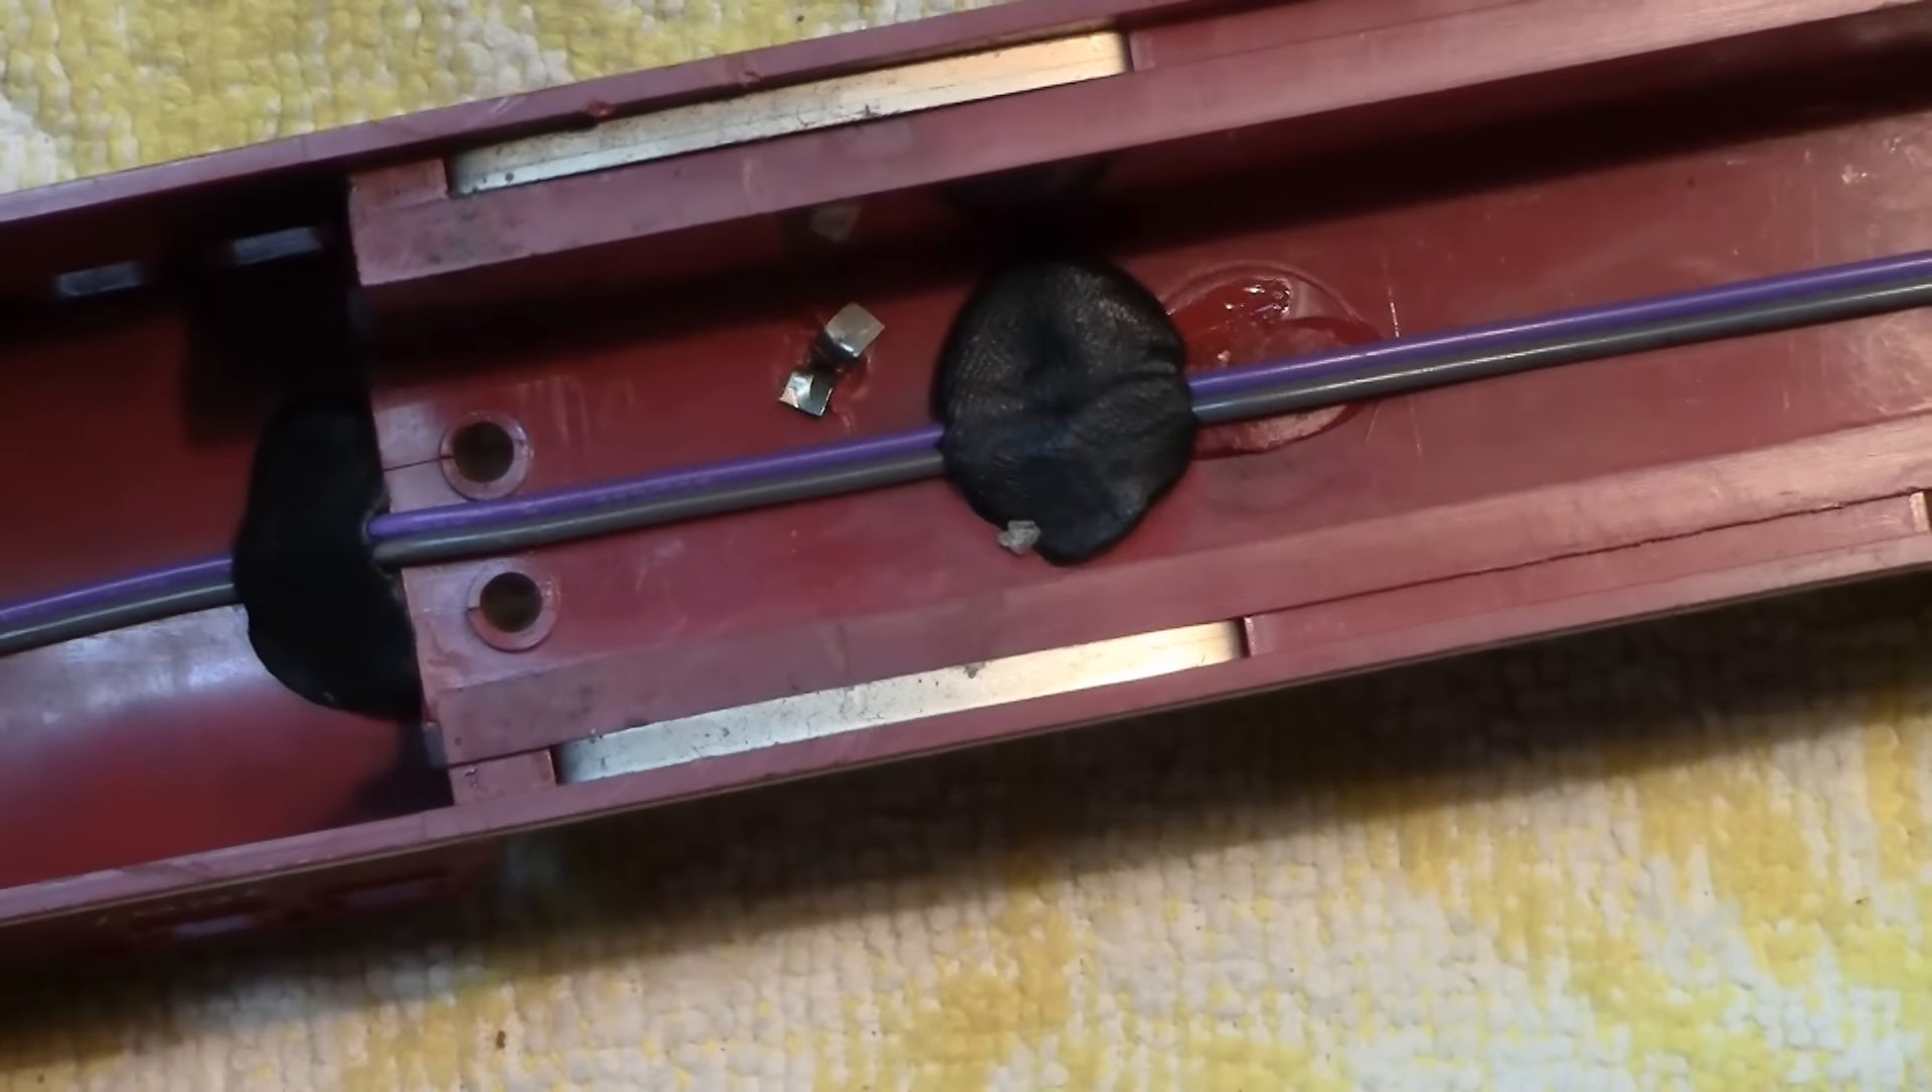You can see i've got some more black tack there holding it to the center and another piece there holding it to the center.